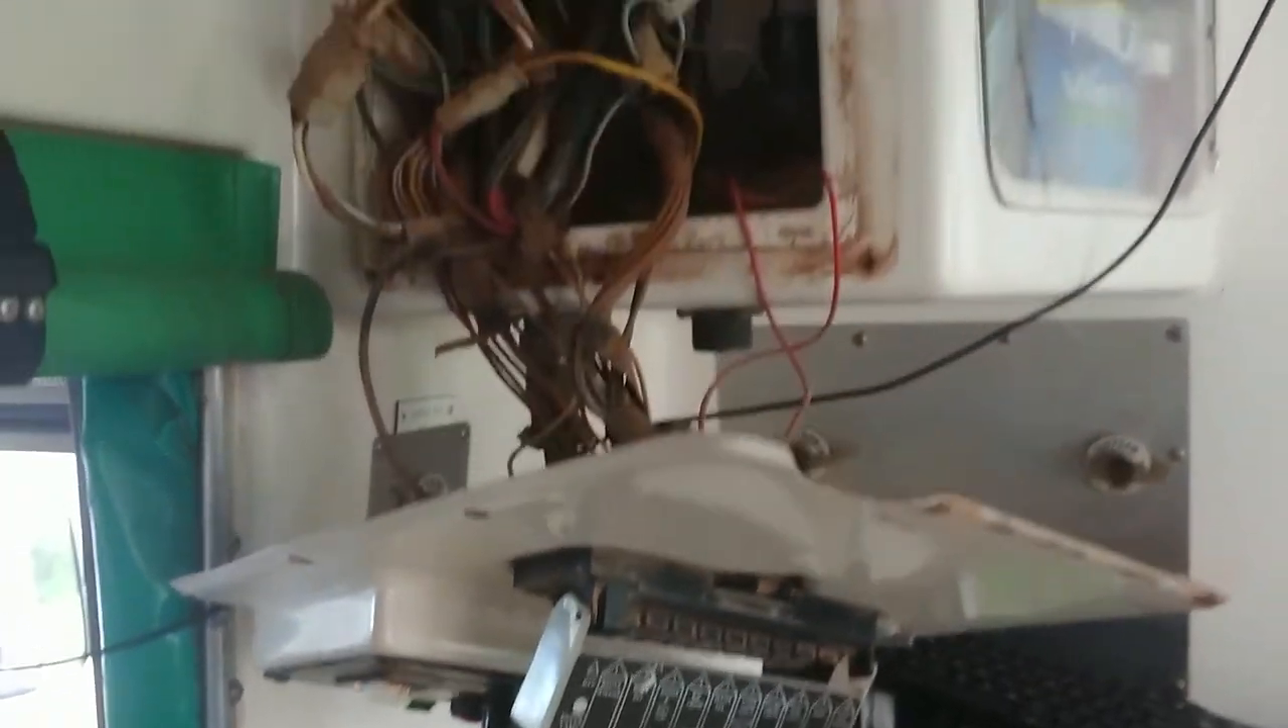Okay so we have our panel off and there is yet more red dust in this.